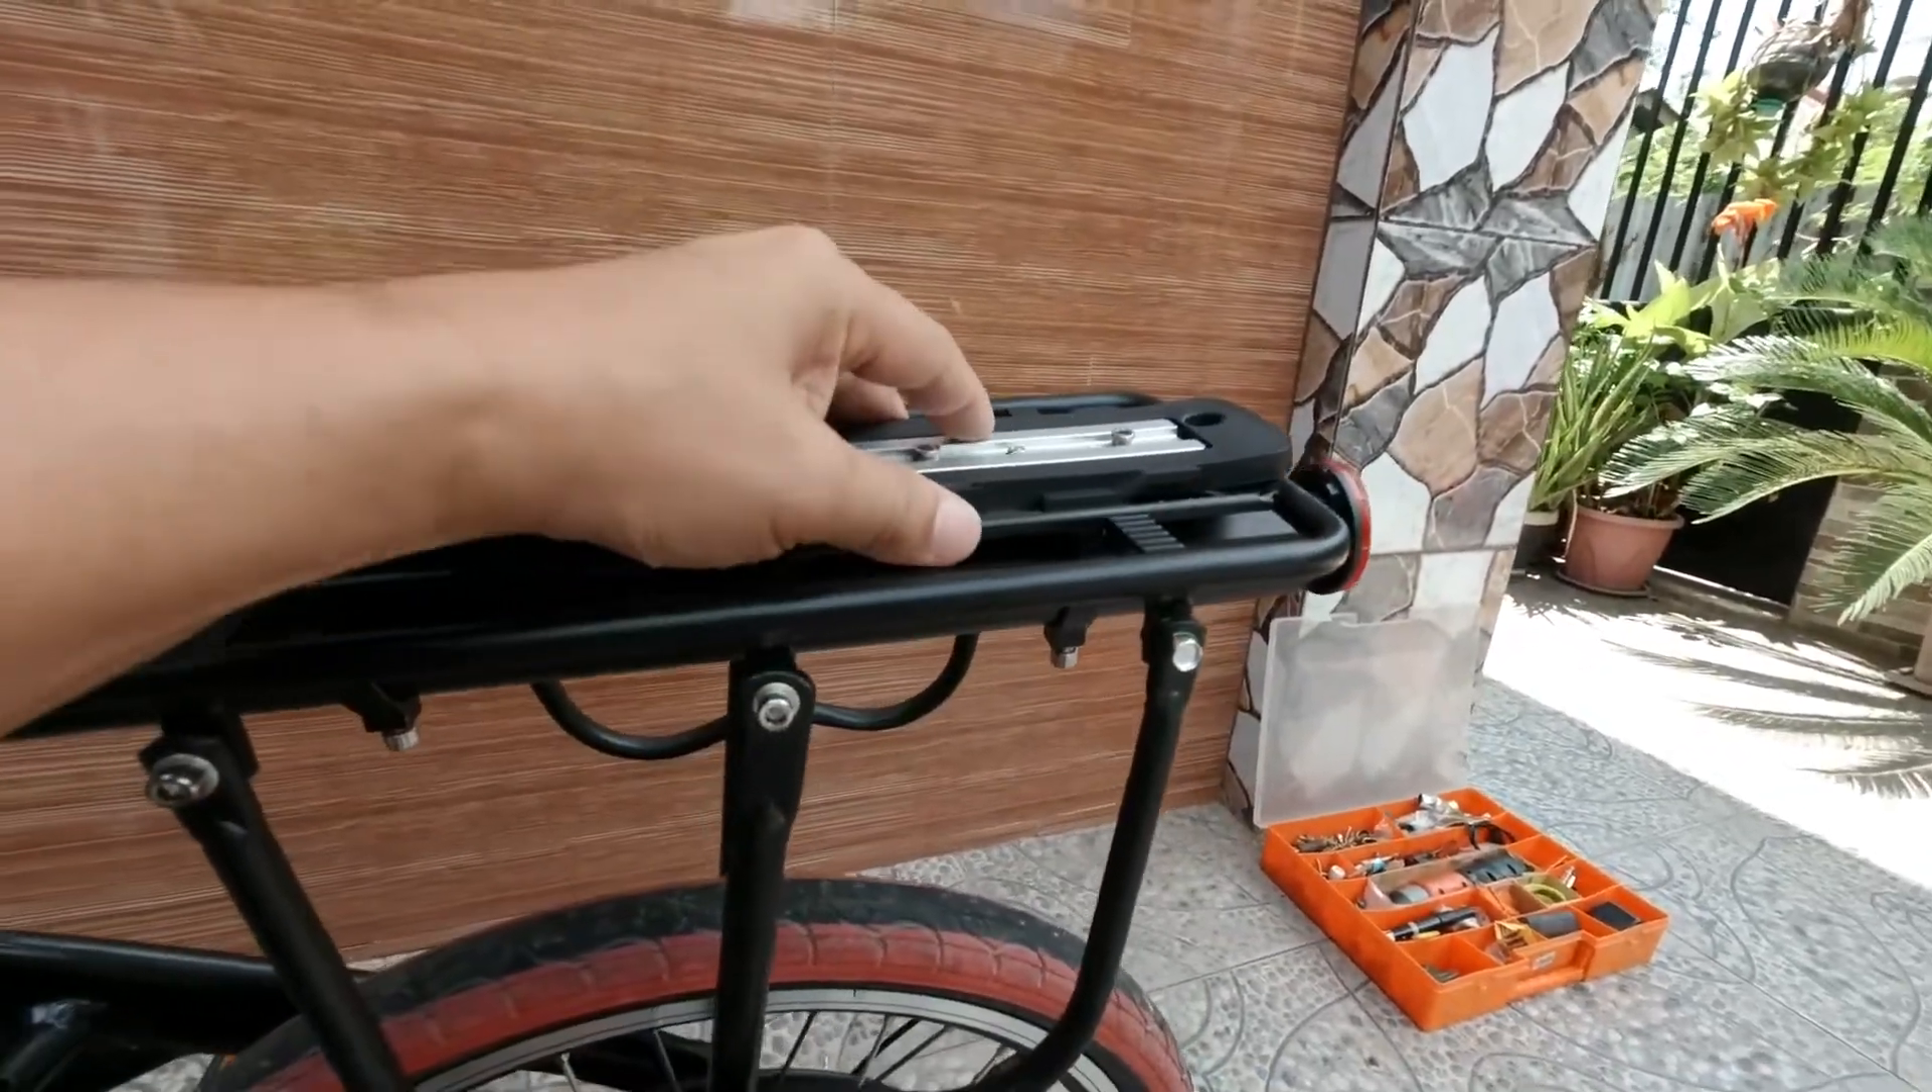We have already connected the battery mount here at the bike carrier.